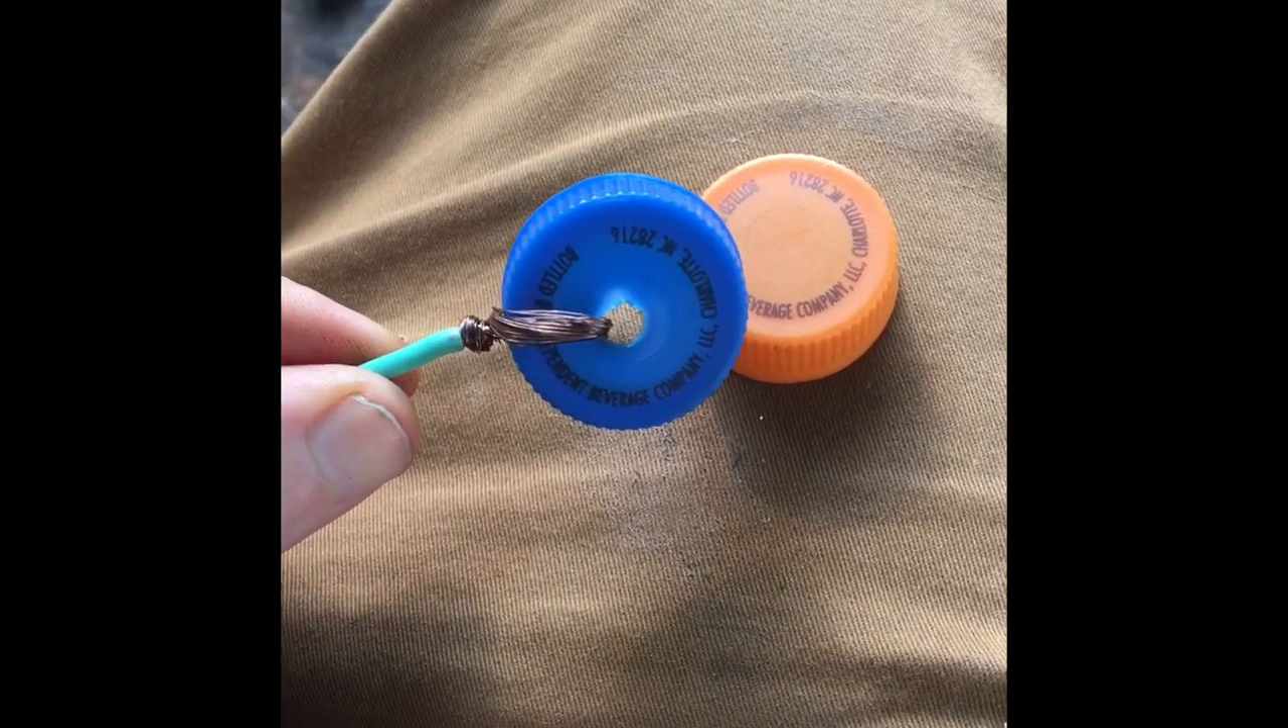So I have two bottle caps here, and I just put a hole in one of them and put the copper through.